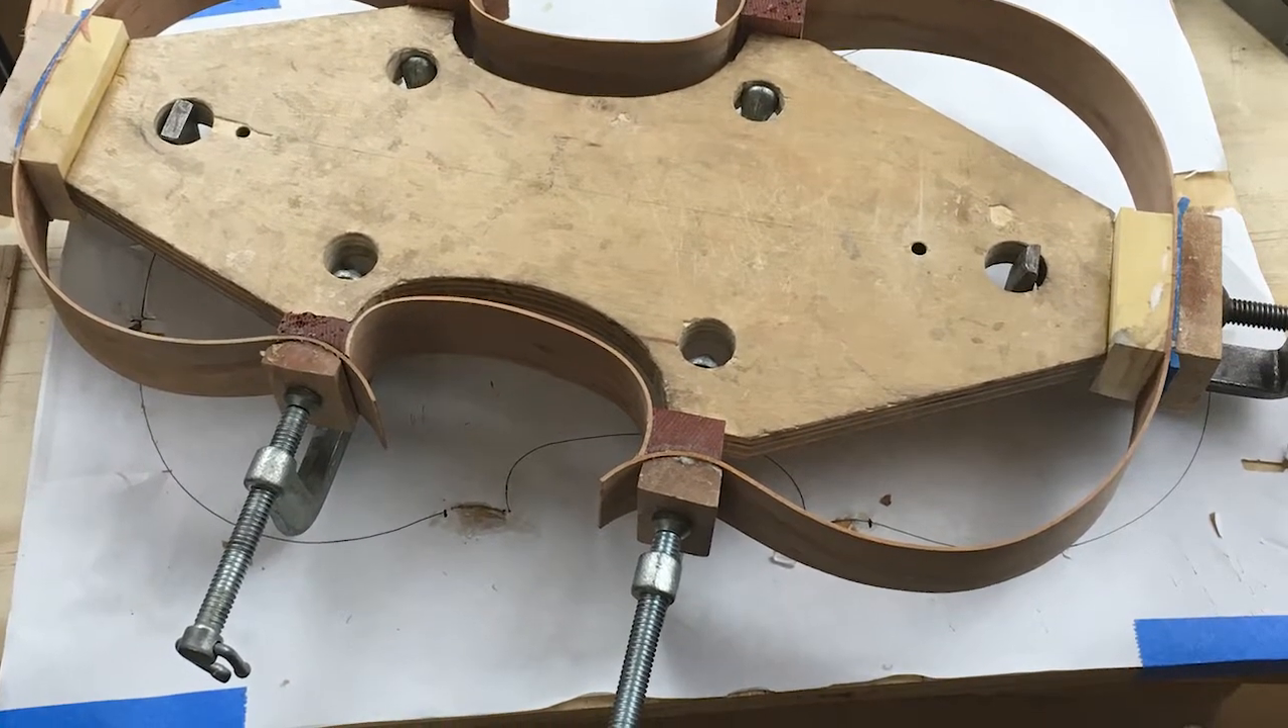And there's the ribs in place.